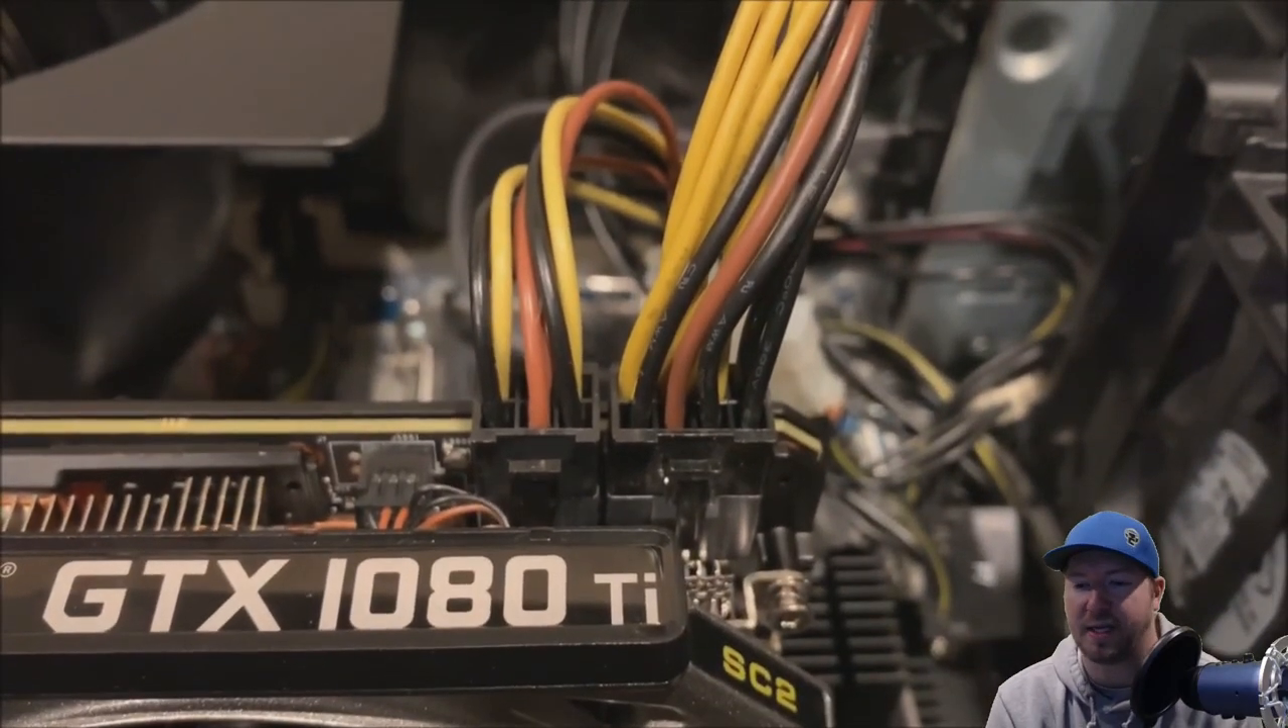So, we've got our 6-pin and then we've got our 8-pin plugged in.